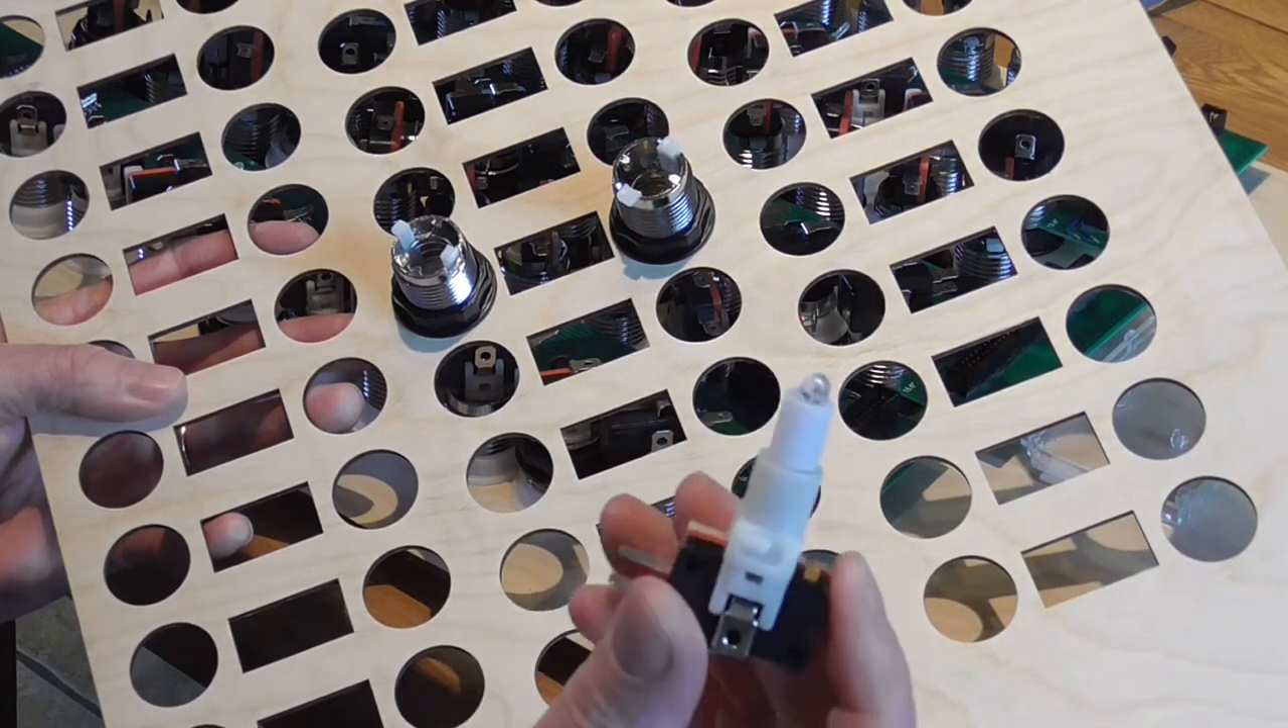What we do is we've got the LED inserted into the LED holder part of the assembly and we've got the micro switch fitted into the holder.